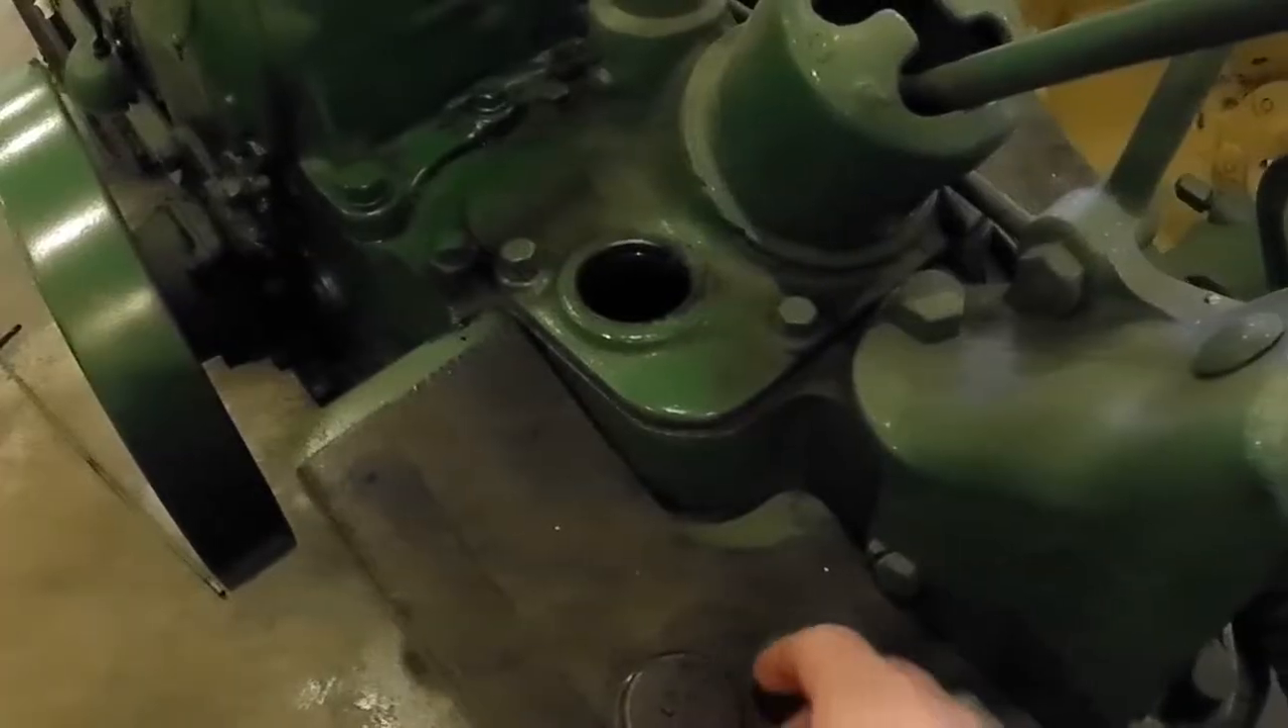You can see I got the, uh, fill plug off.